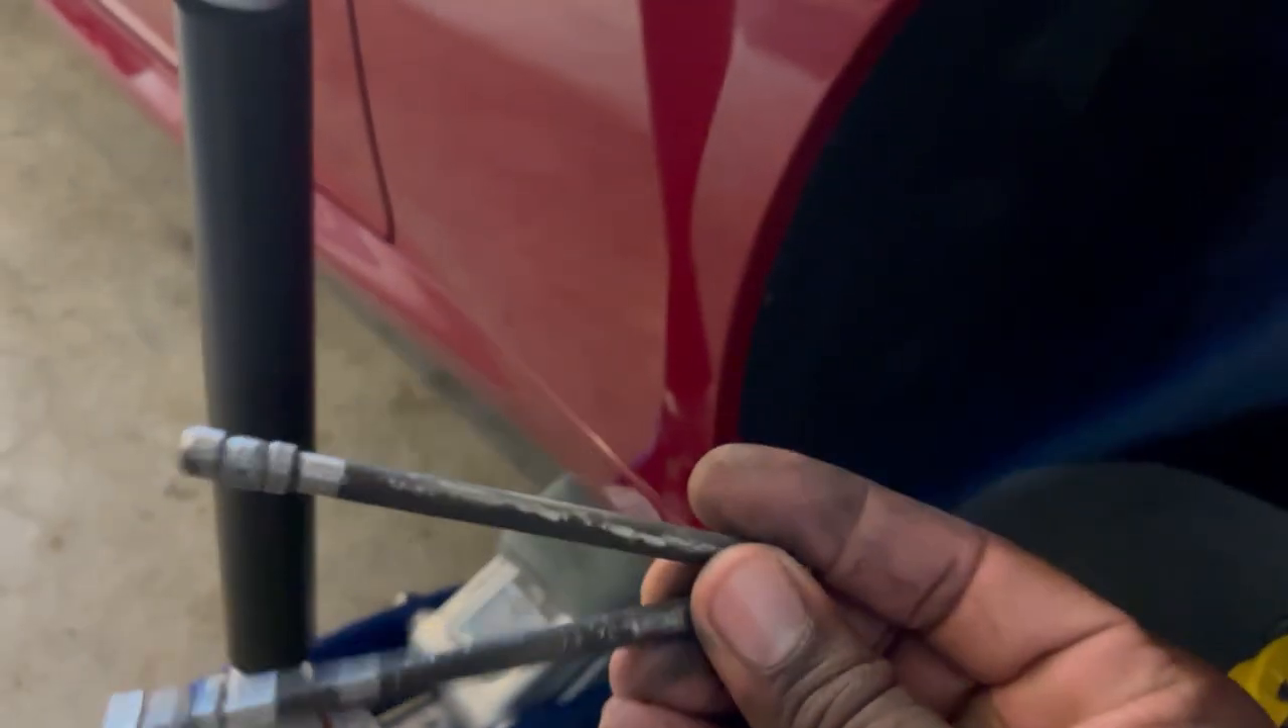Now that the slider pins are out, just set them to the side.